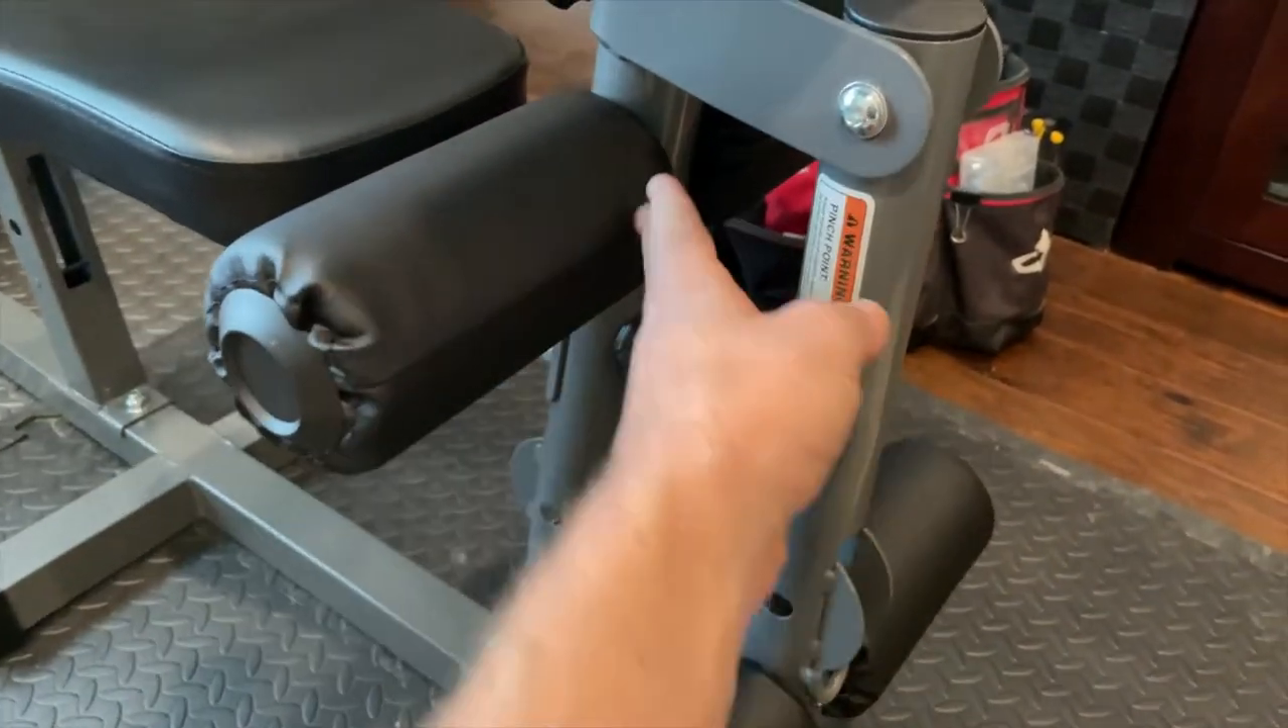We got the pads in place.